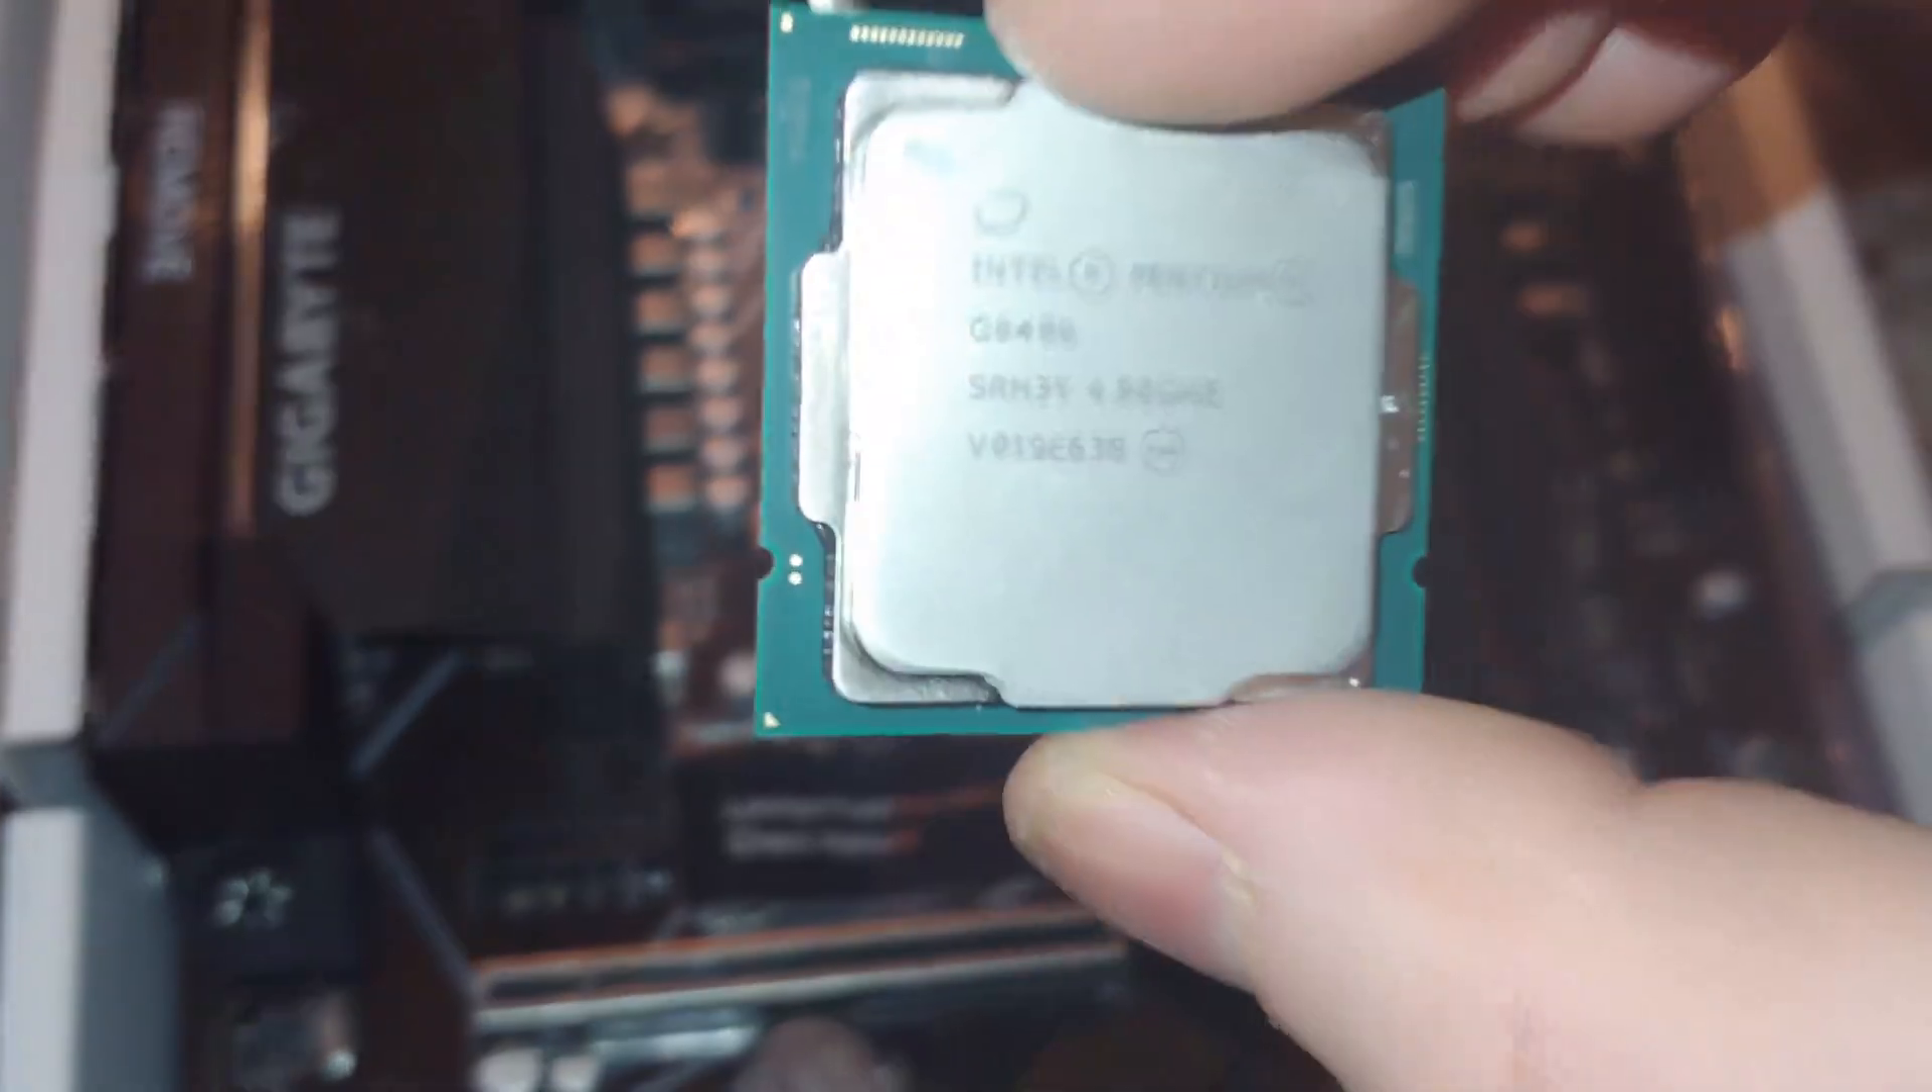All right, so there is the CPU is out.